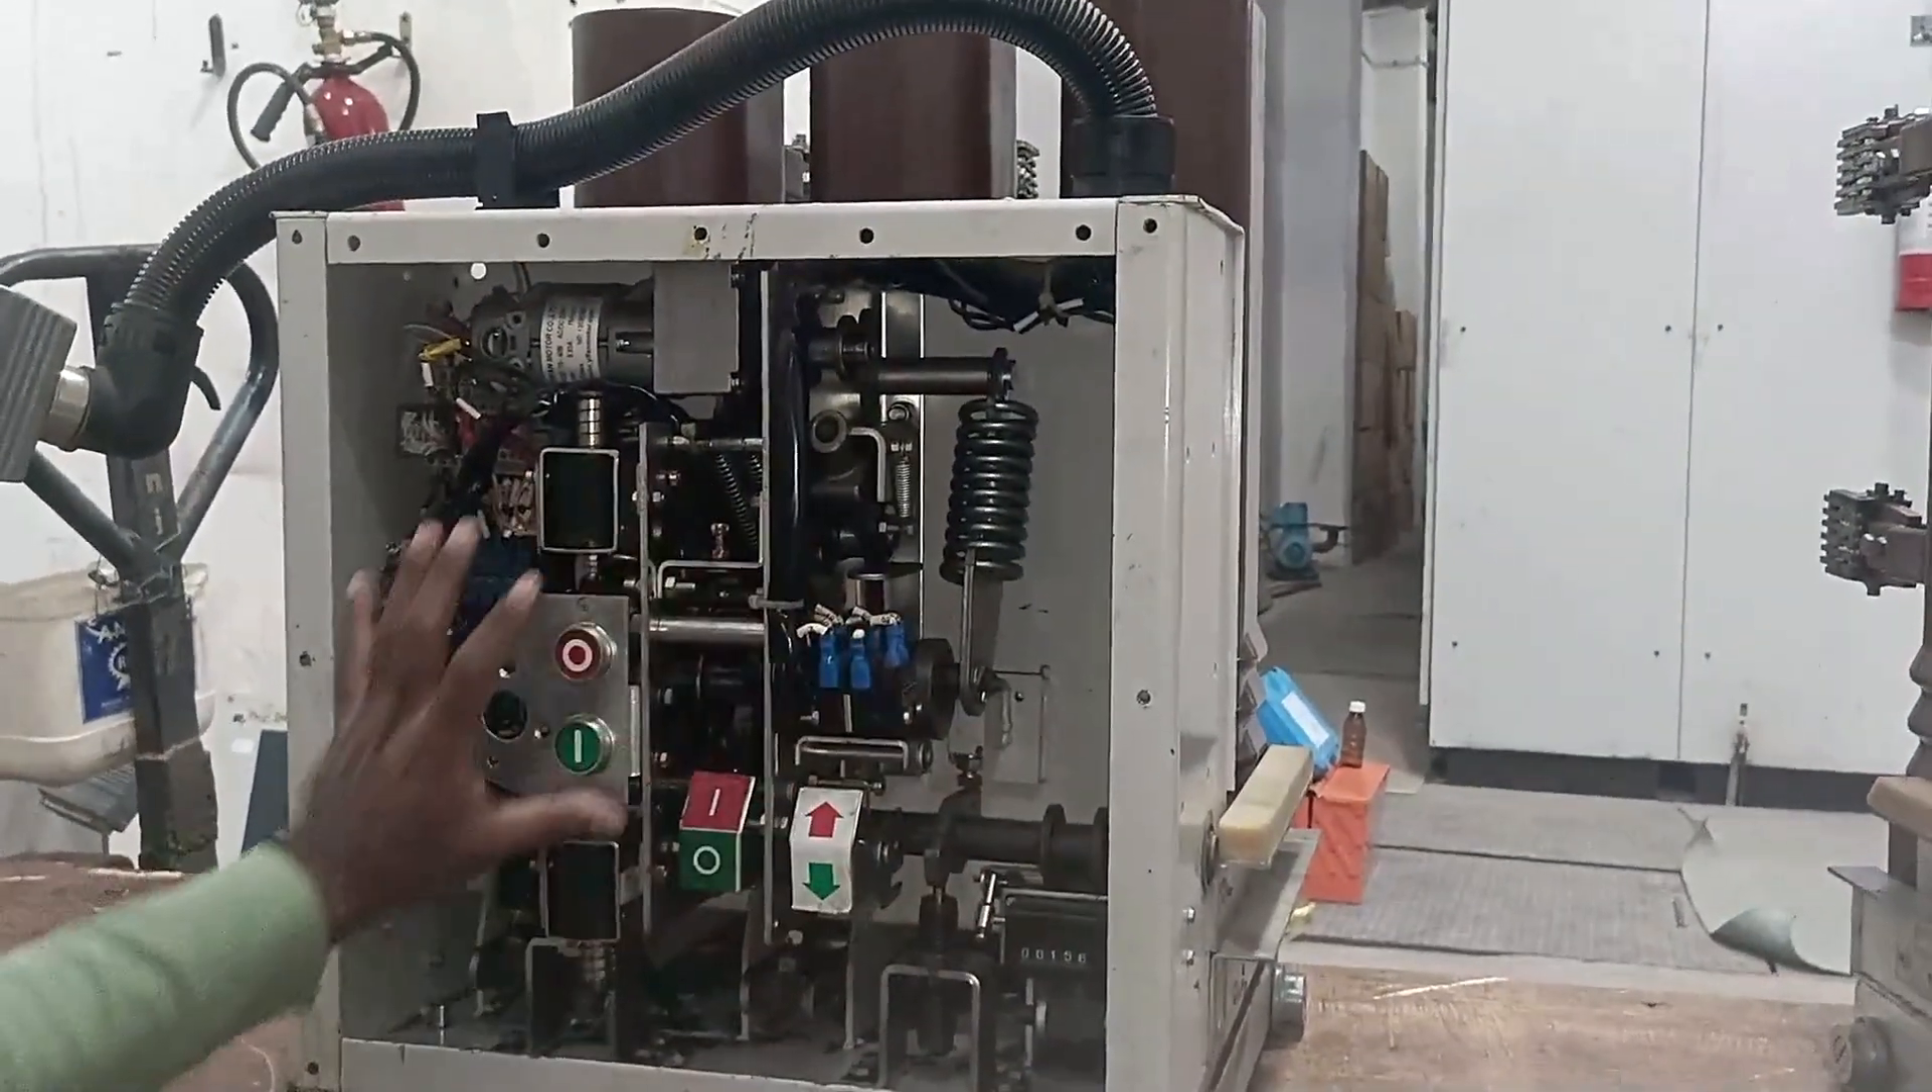Now this breaker here i removed the top cover of breaker.